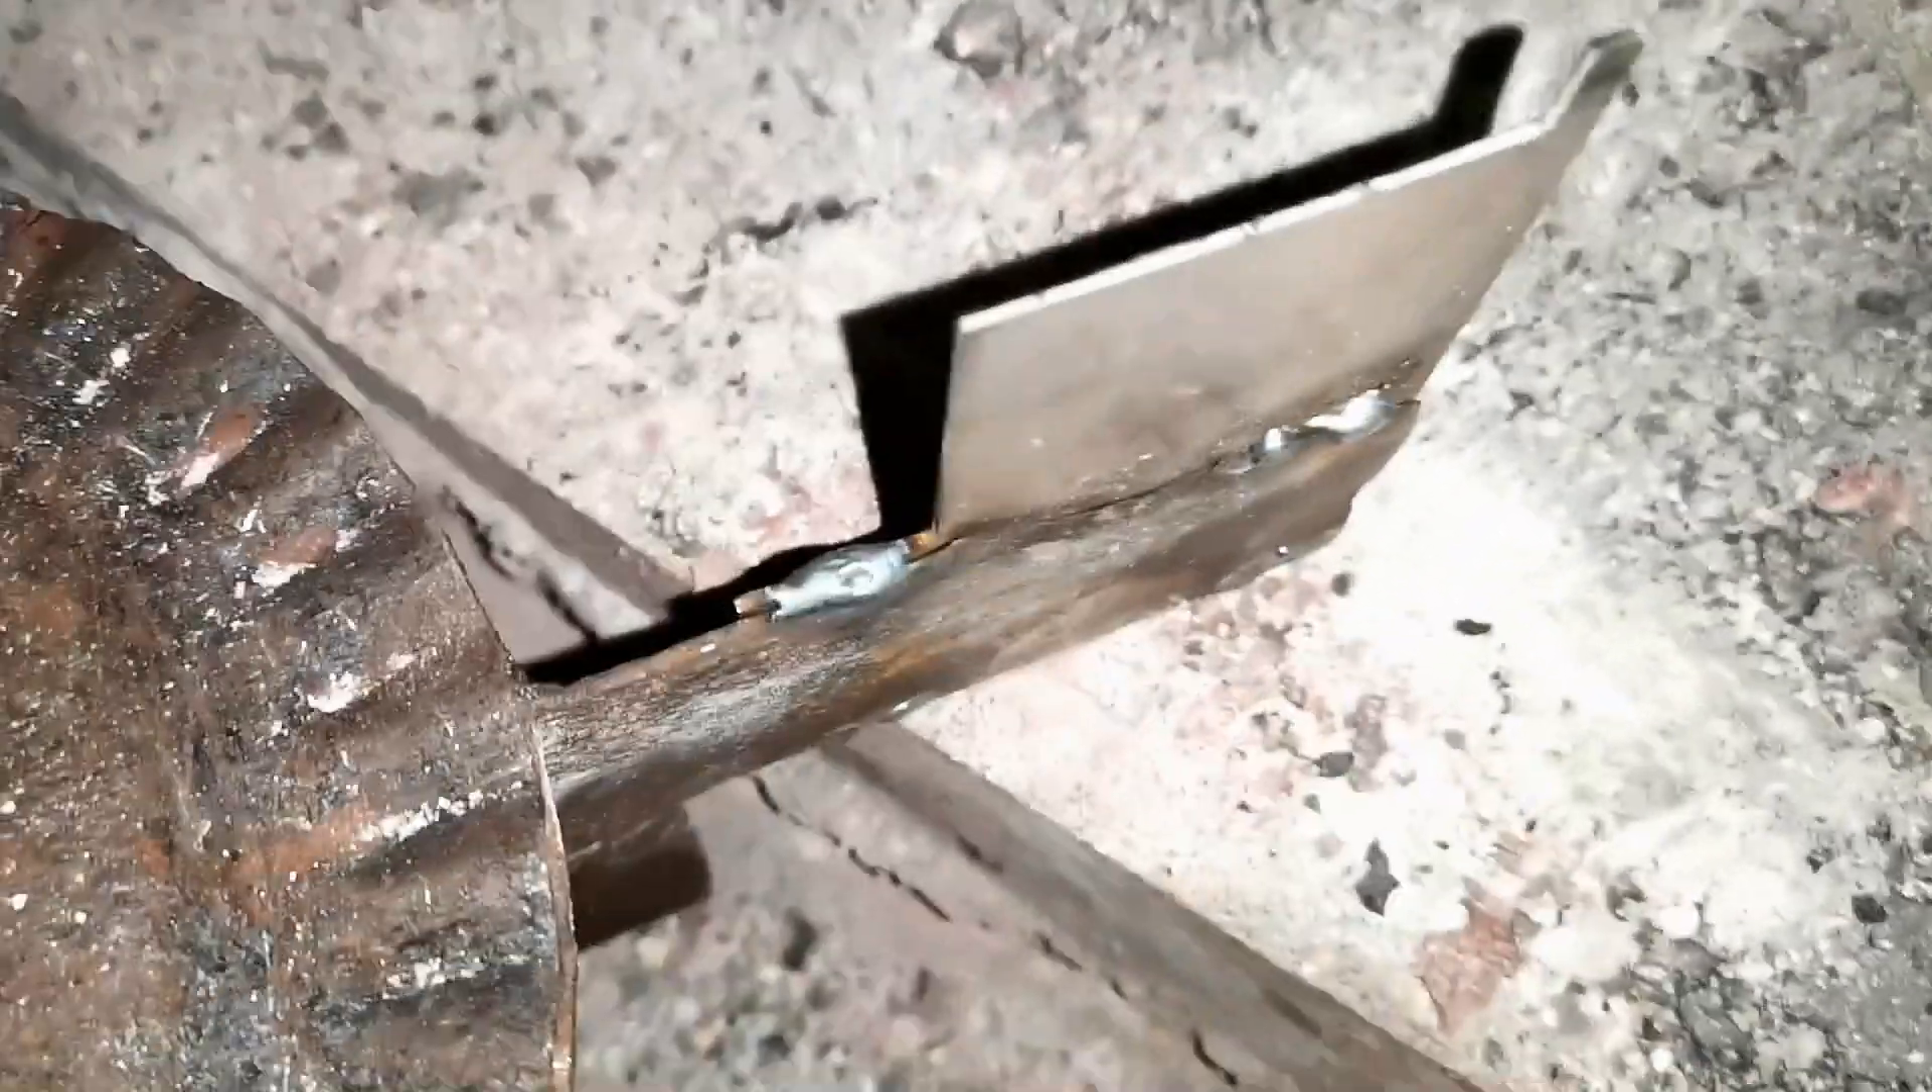یہ جو ہم نے اس کو ریپیر کیا ہے یہ آپ دیکھ رہے ہیں میٹل پلیٹ کو ہم نے ویلڈ کیا ہوا ہے۔